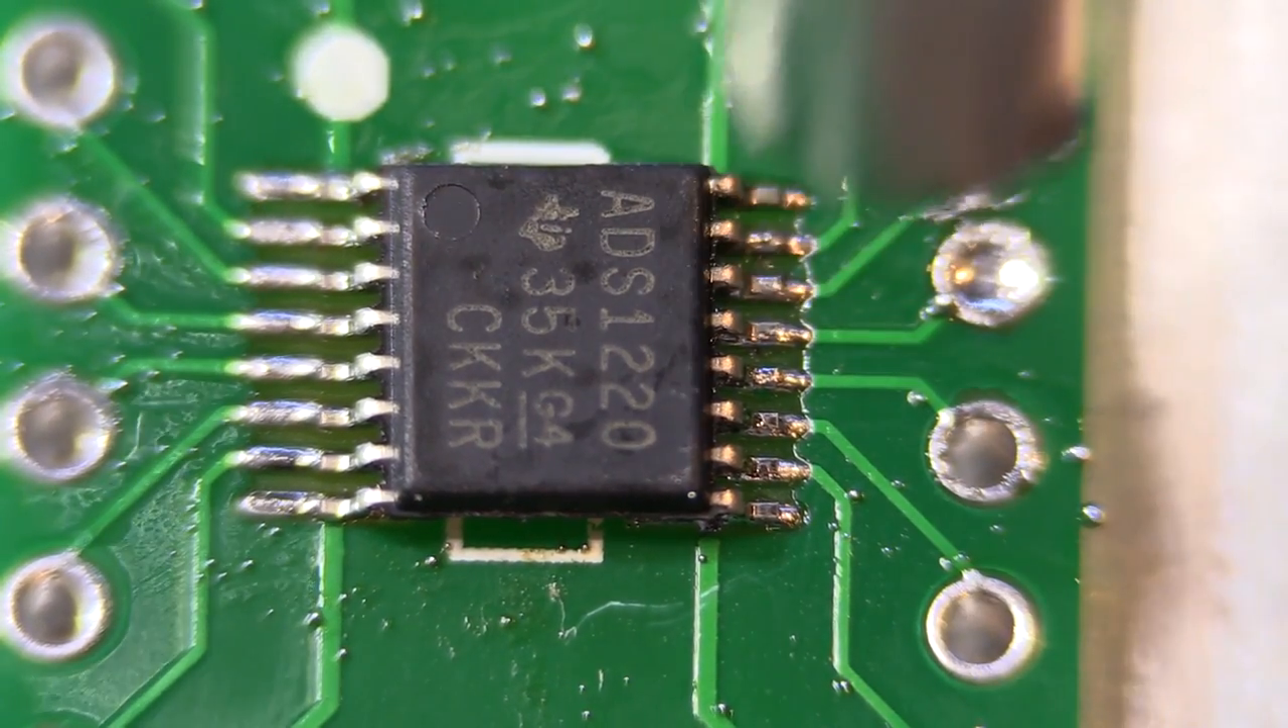All the pads look nicely lined up now.